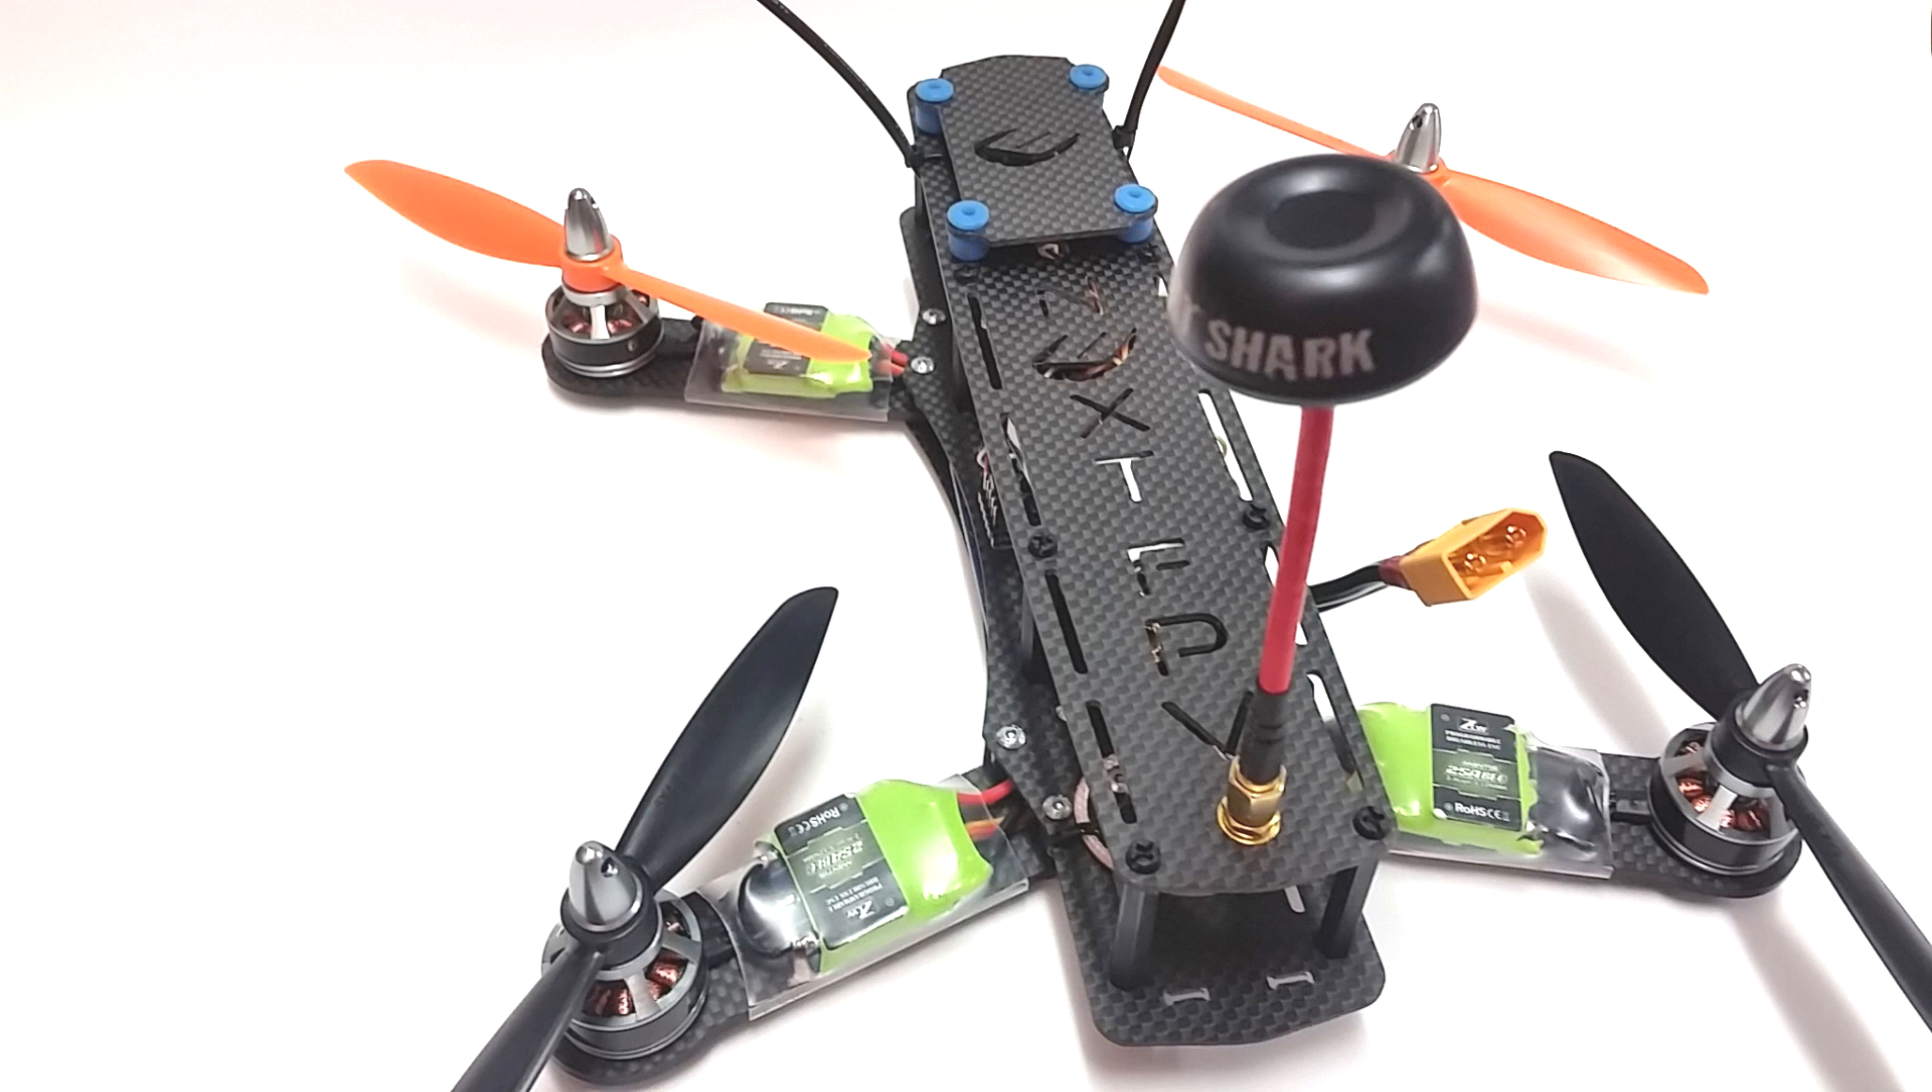You can see the aerial mounted on the back with the pigtail.